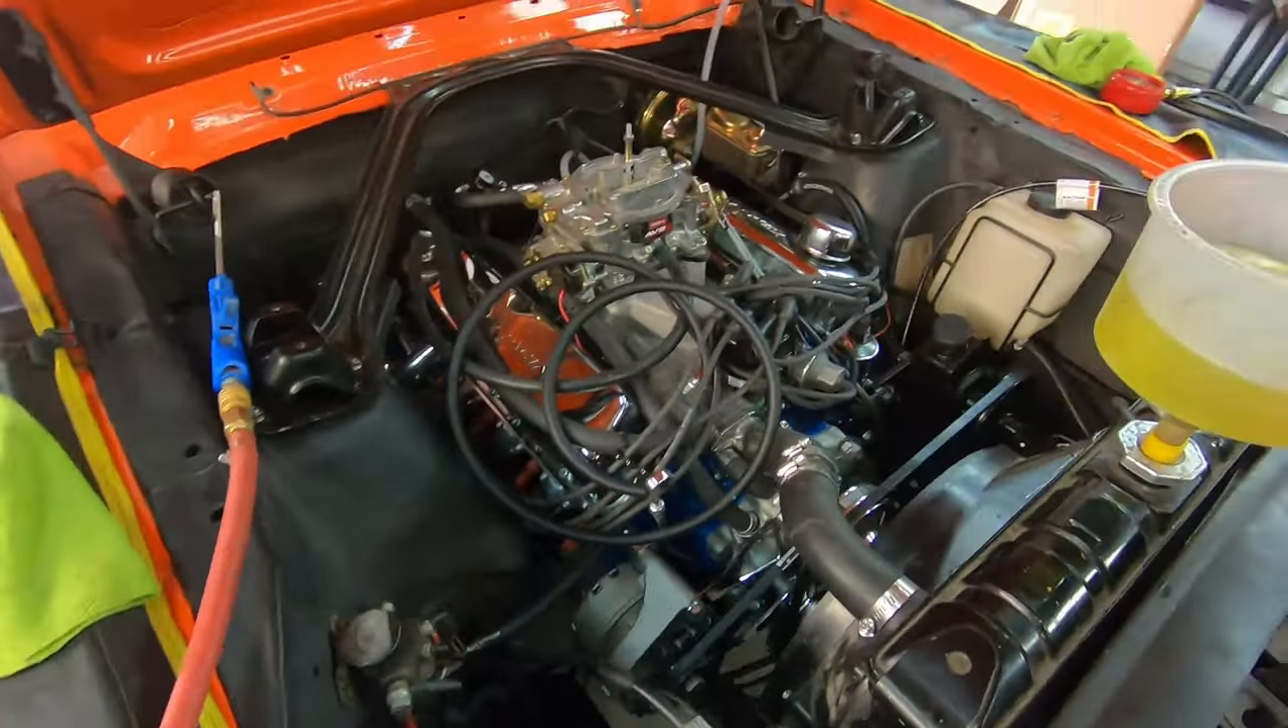So, we have the engine back in.